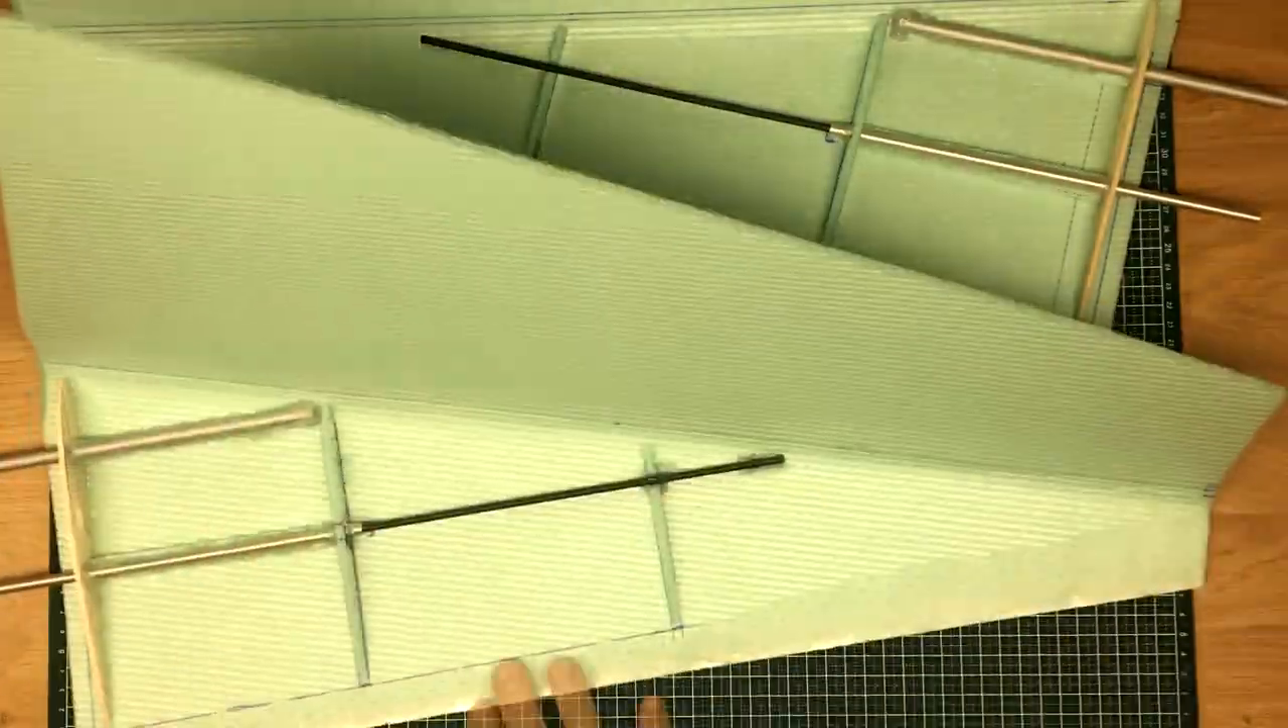Finally, I have installed a carbon fiber tube that would further support the wing tips.